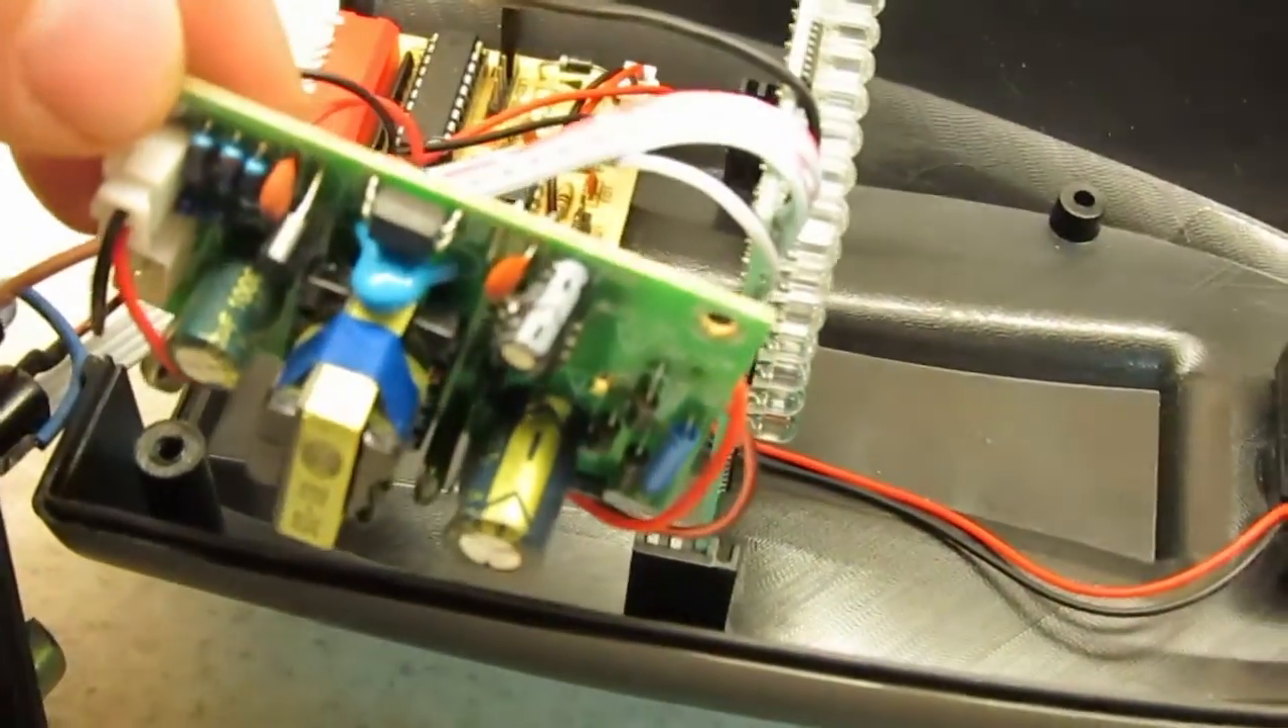What I've done is I've dismounted the power supply.